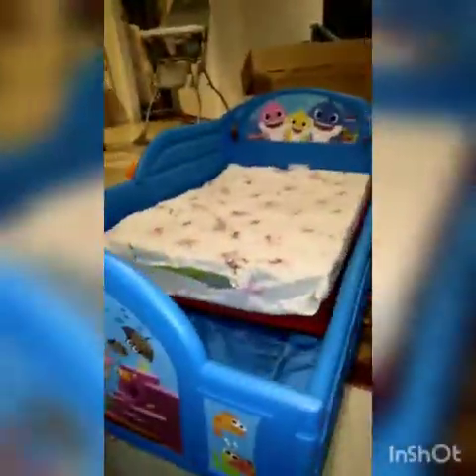We have put all the stickers on the wall okay on the side of the bed.